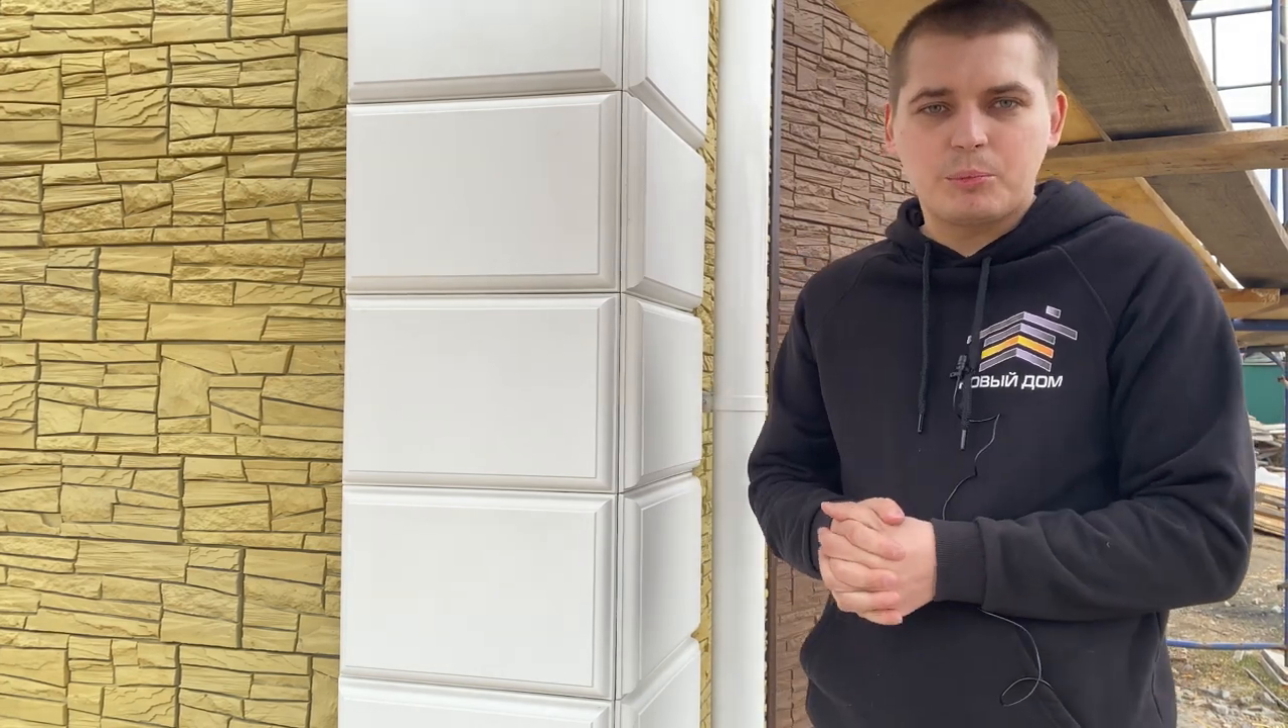Смонтировали фасадные панели двух видов и установили декоративные углы Альто Декор.